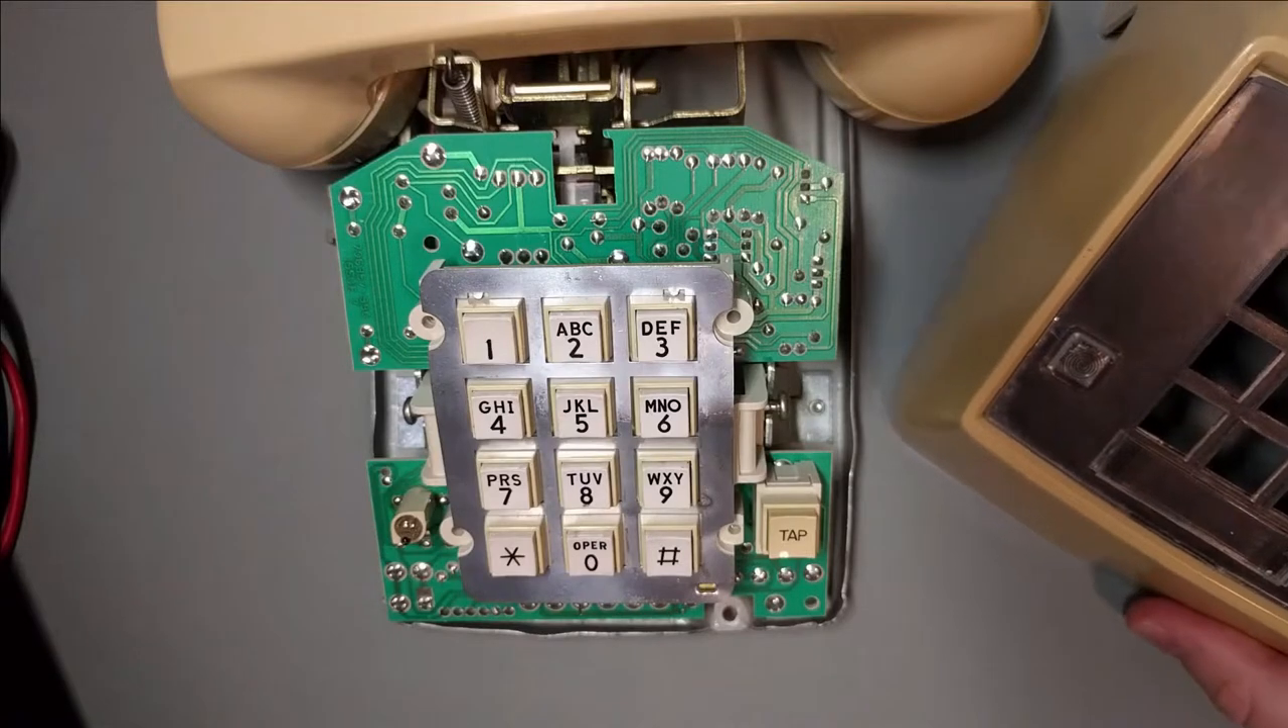I've started taking apart the comm dial 2579.